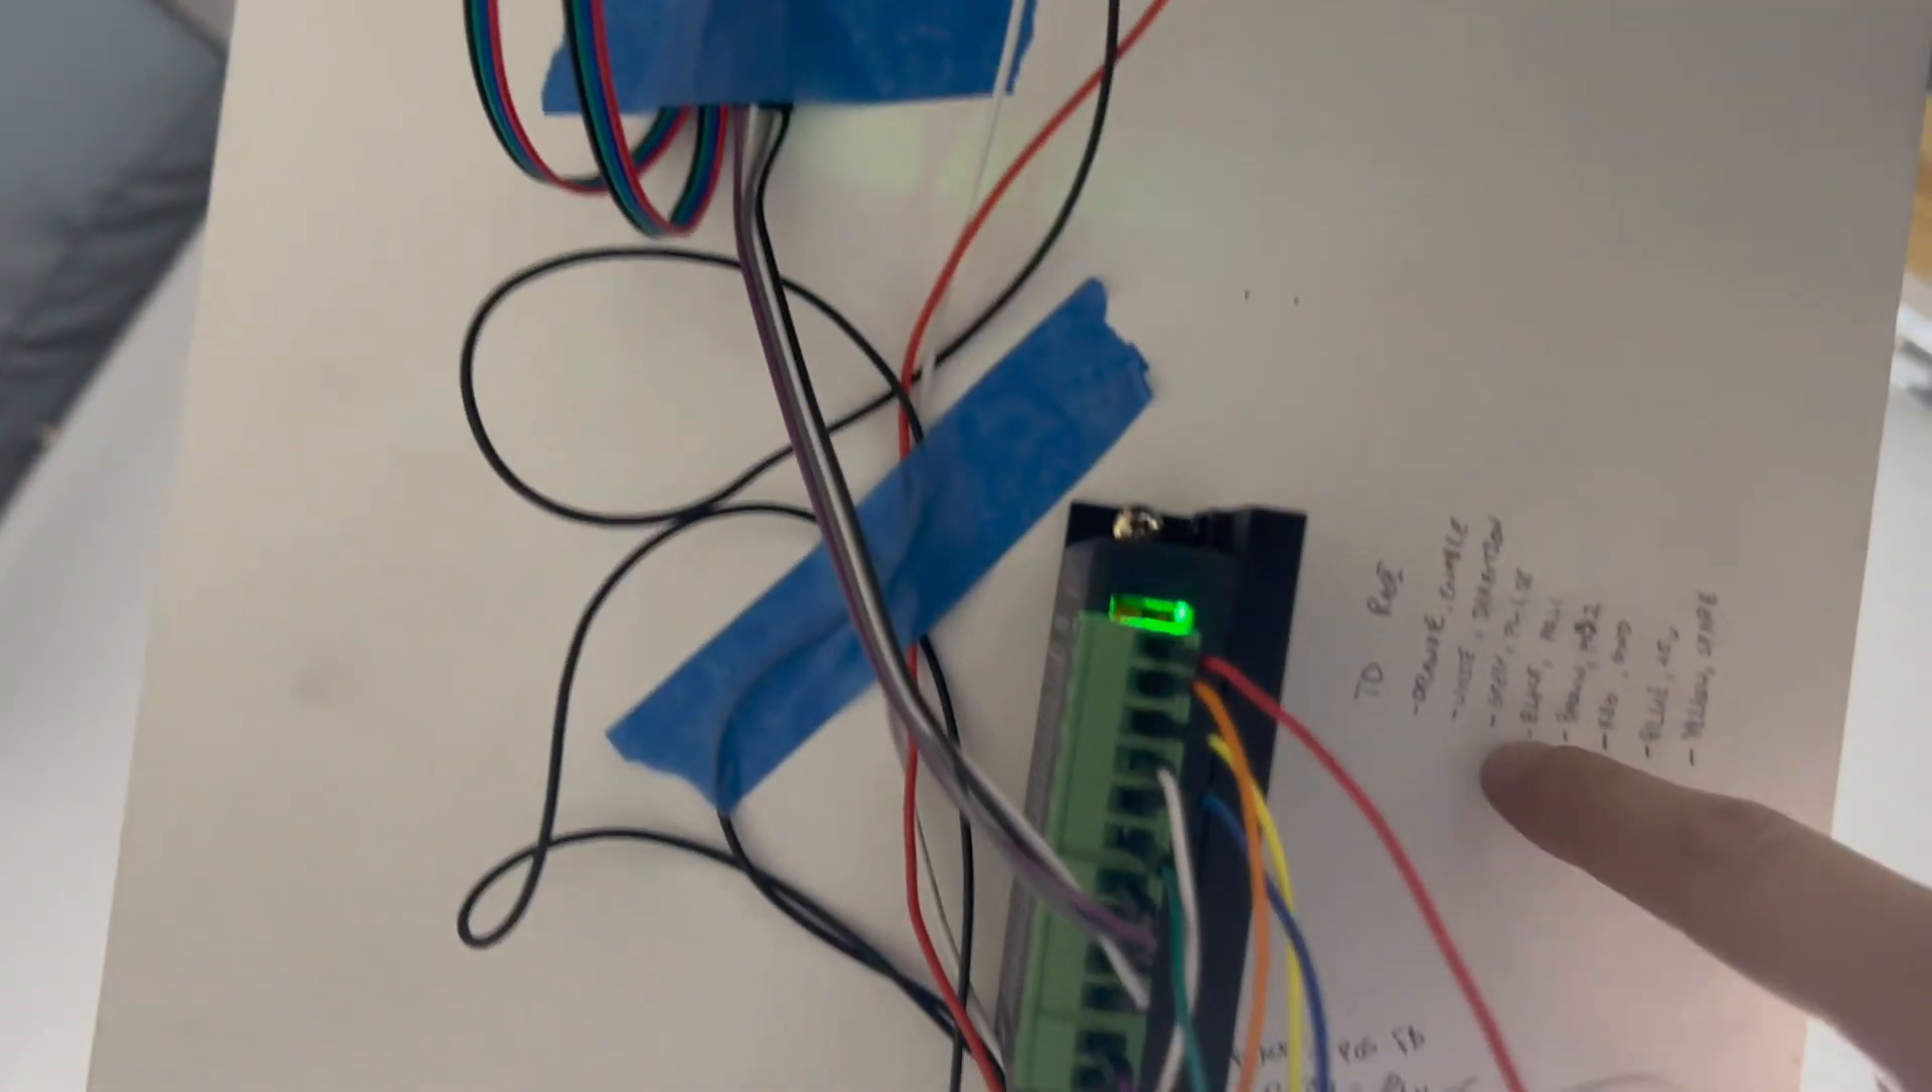And then the last thing is the stepper motor controller hooked up and mounted to the back side of the board.